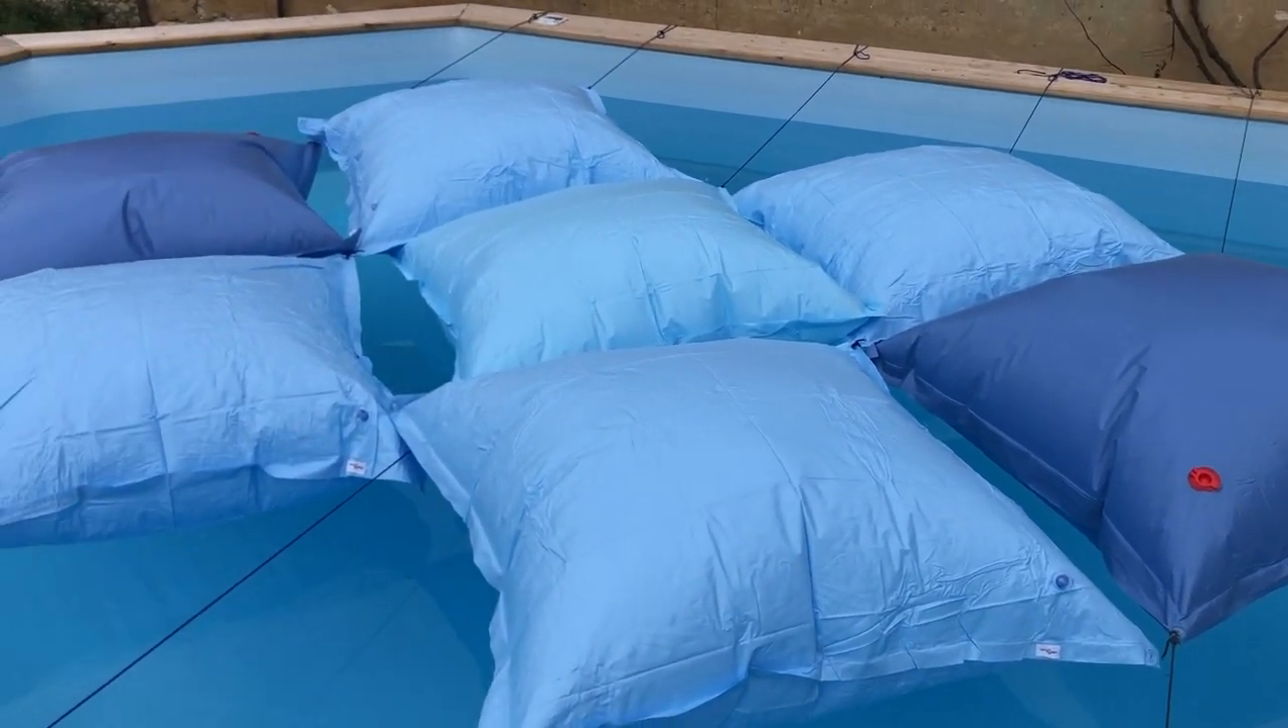So there's the cushions all now in the middle of the pool, all I've got to do now is put the cover back on.